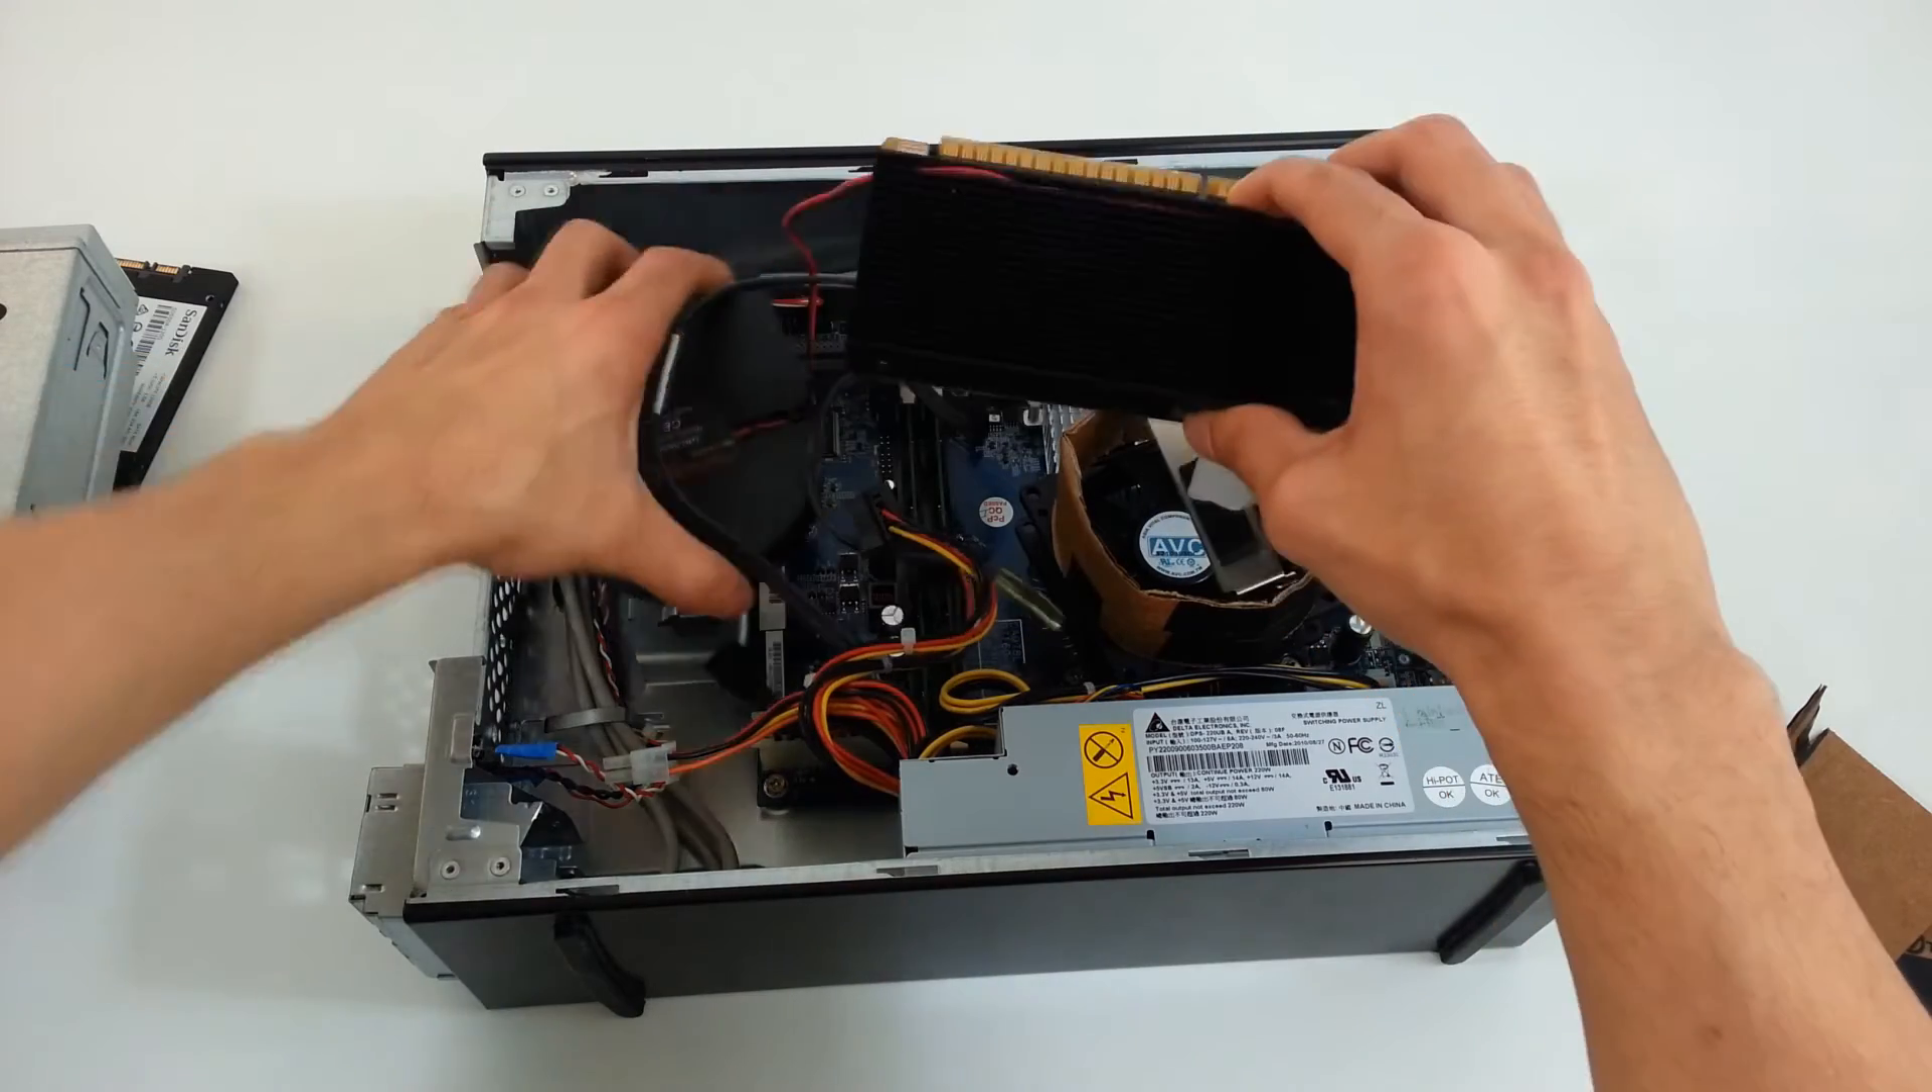All right so here I have removed the GPU.